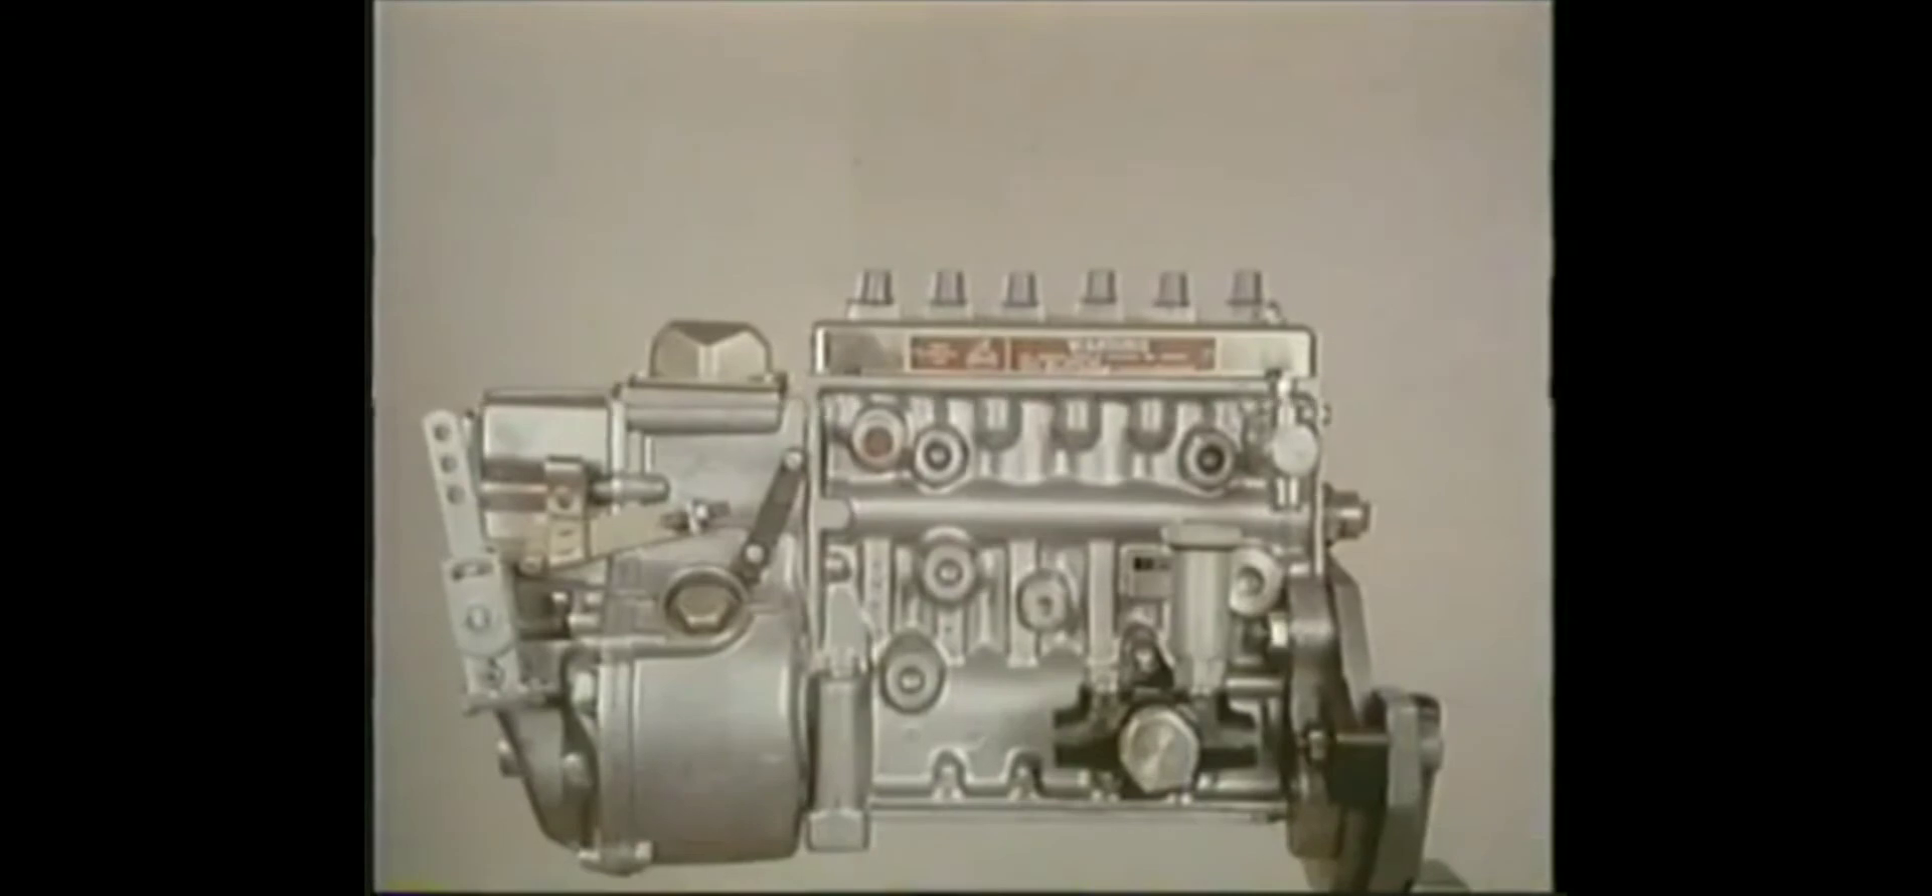There you've completed reassembly of the p -pump.